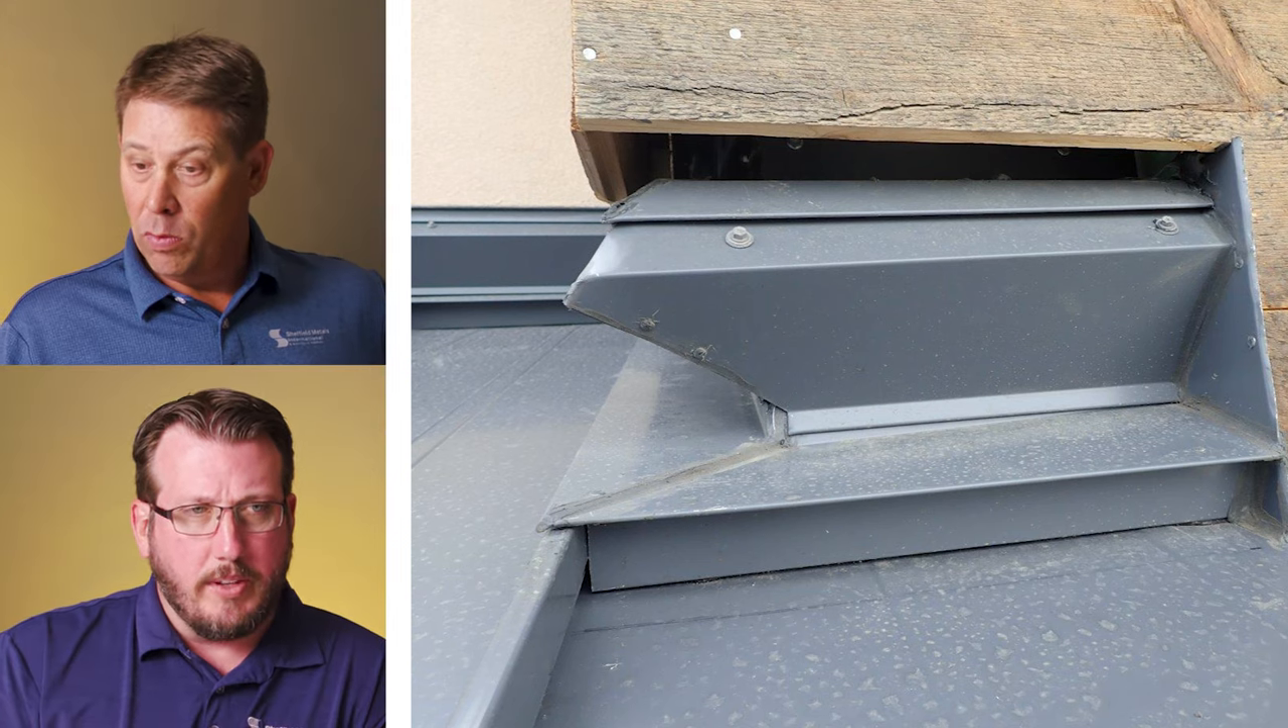I'm more interested in the hole above the counter flashing. Above the wood siding. Between the wood siding, yeah. That's pretty open.